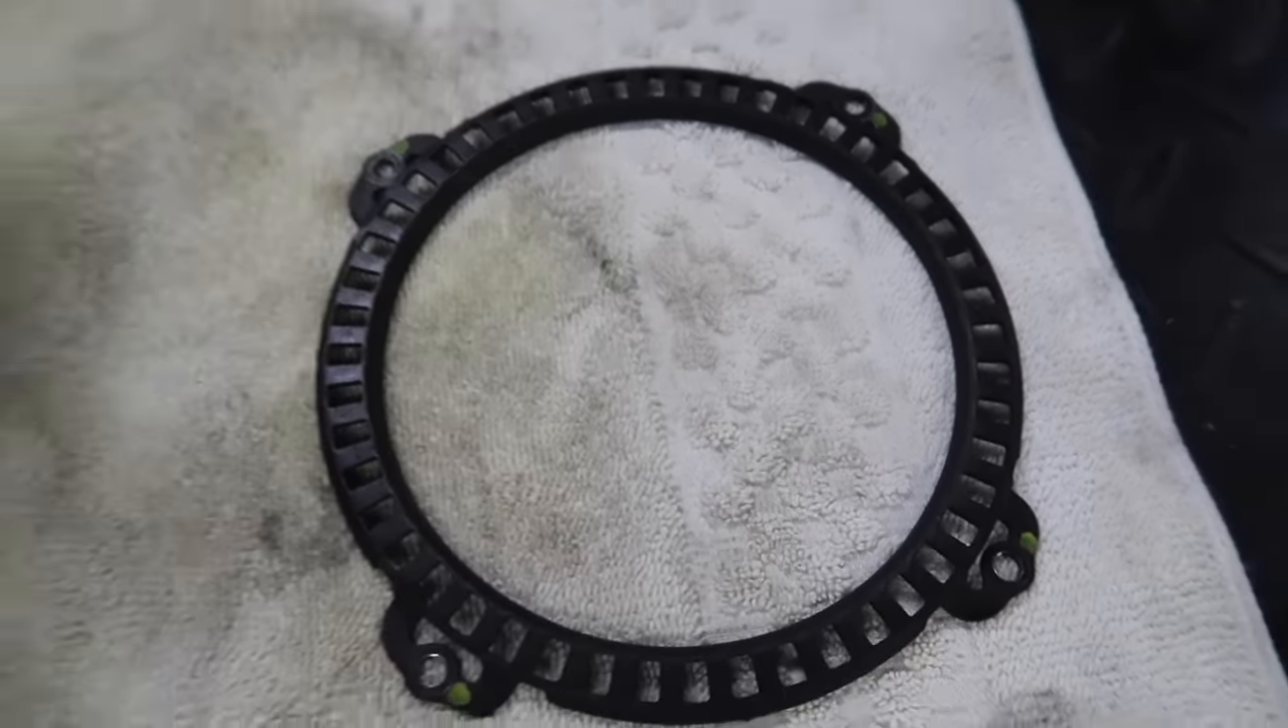All right, phonic ring is off.